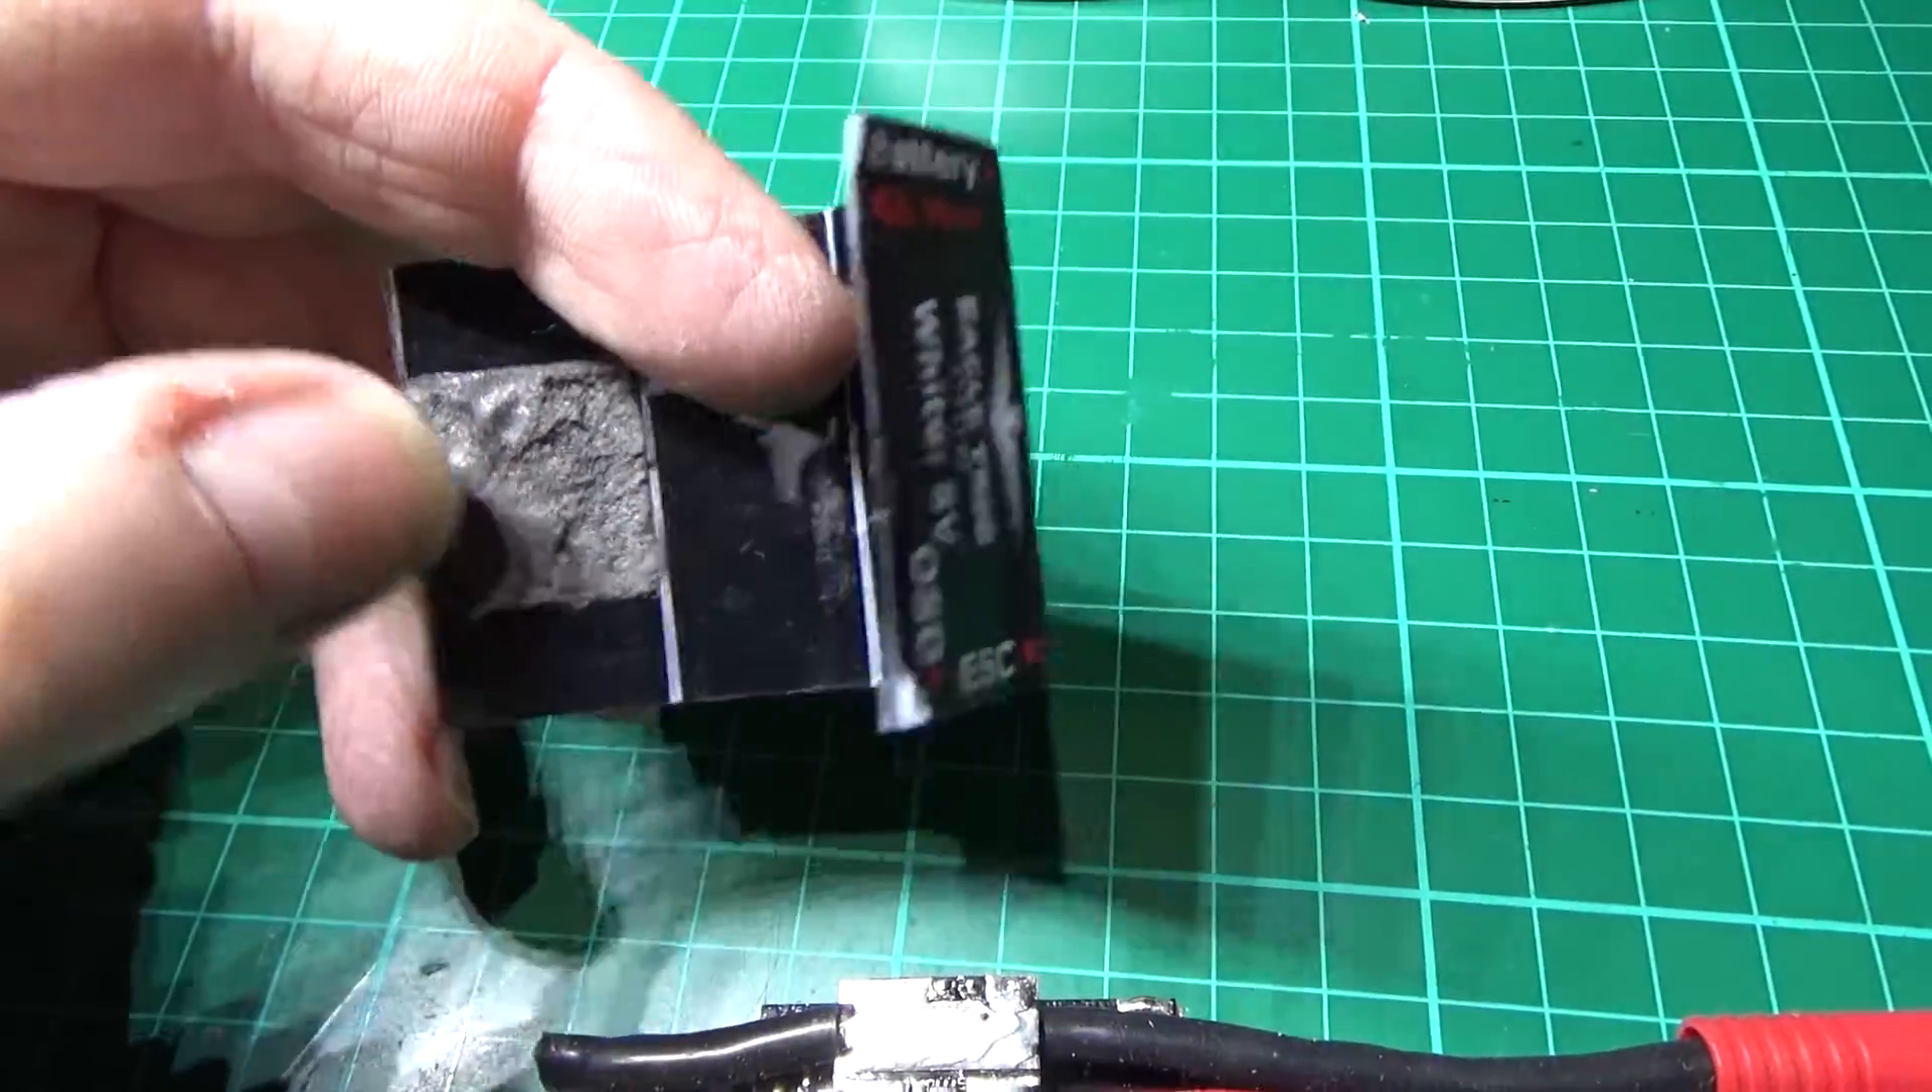I've got the casing off, I had to cut it in the end it wouldn't come off.